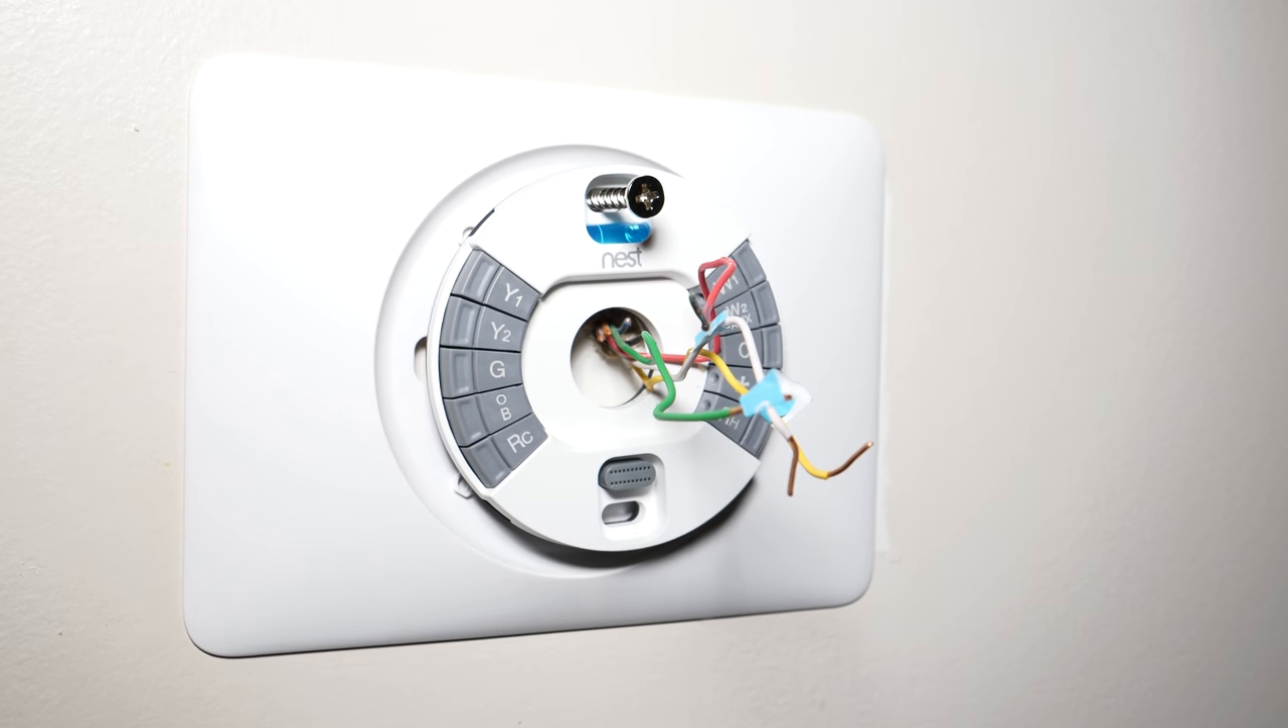So we got the plate in.